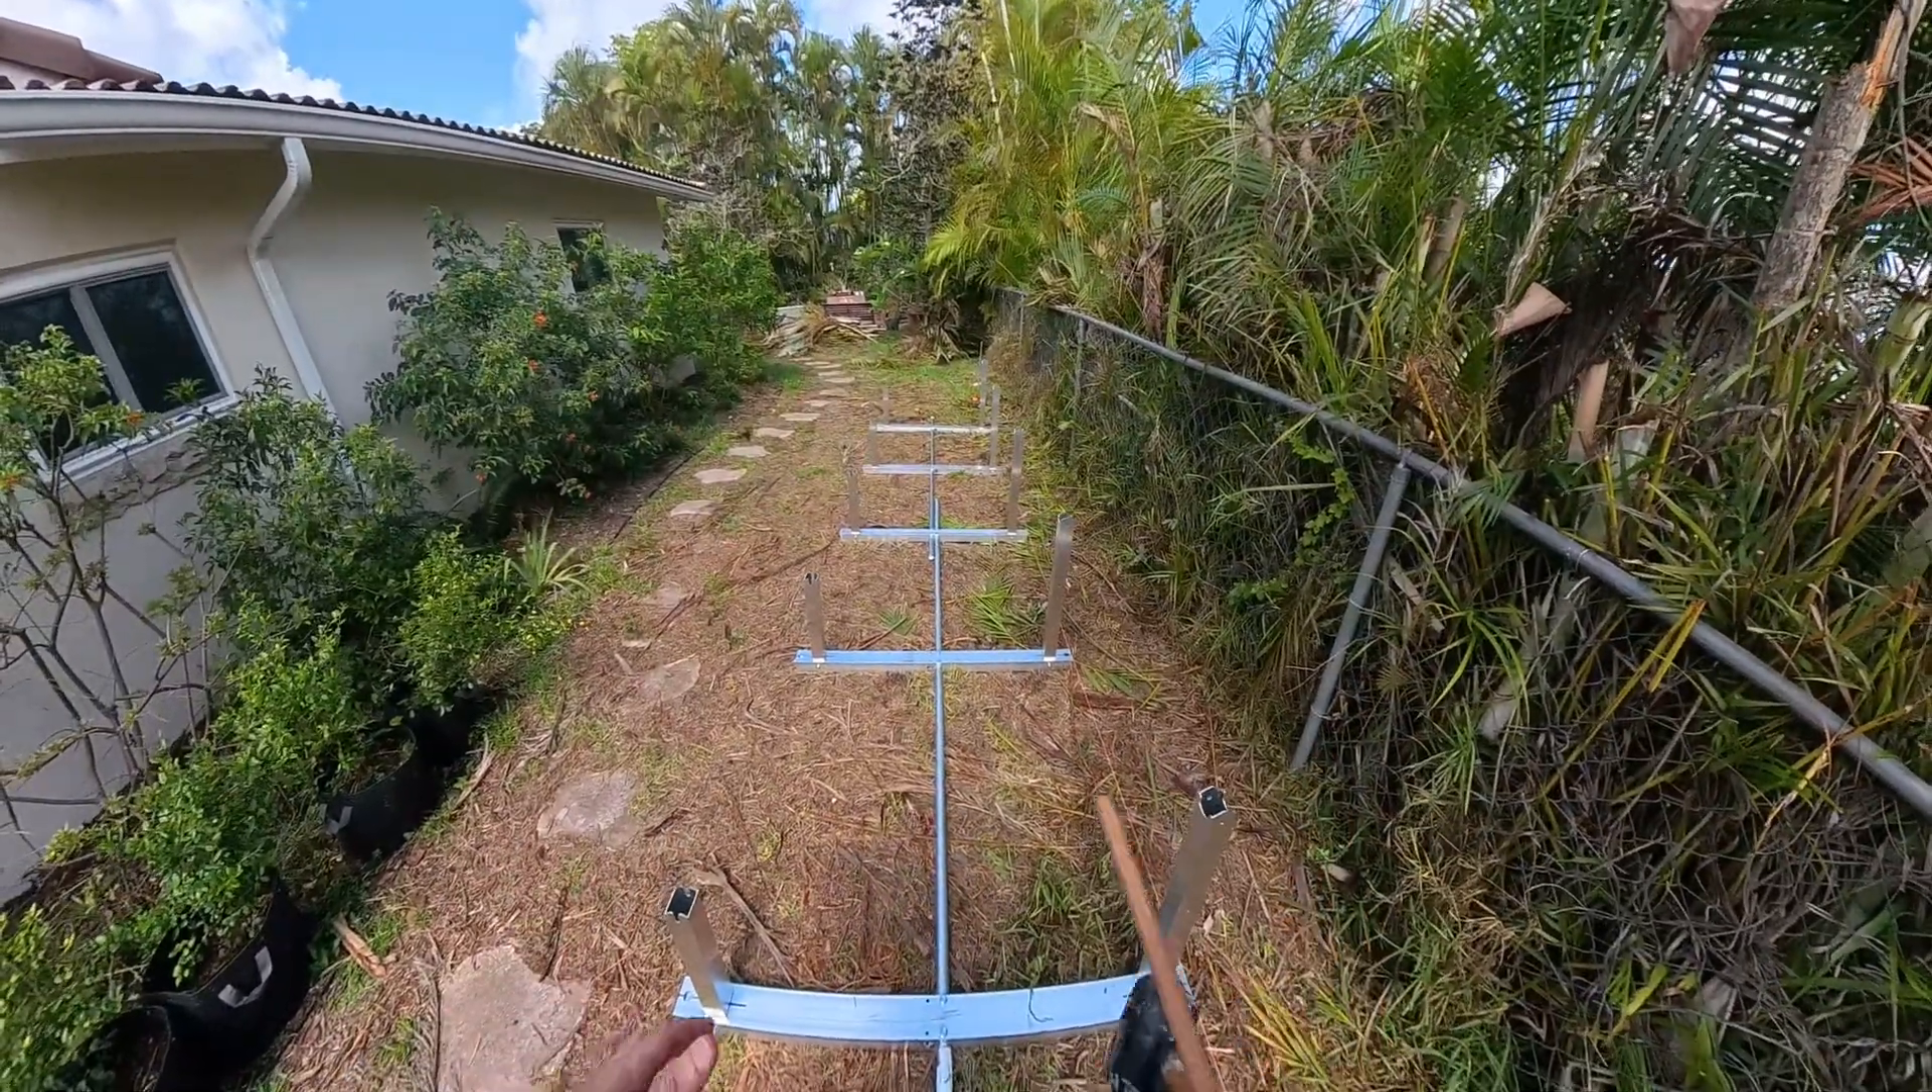So i have the integra rack ir15 laid out here with the frames all assembled with the conduit in the middle and now i need to do the next step which is to install the spike anchors.